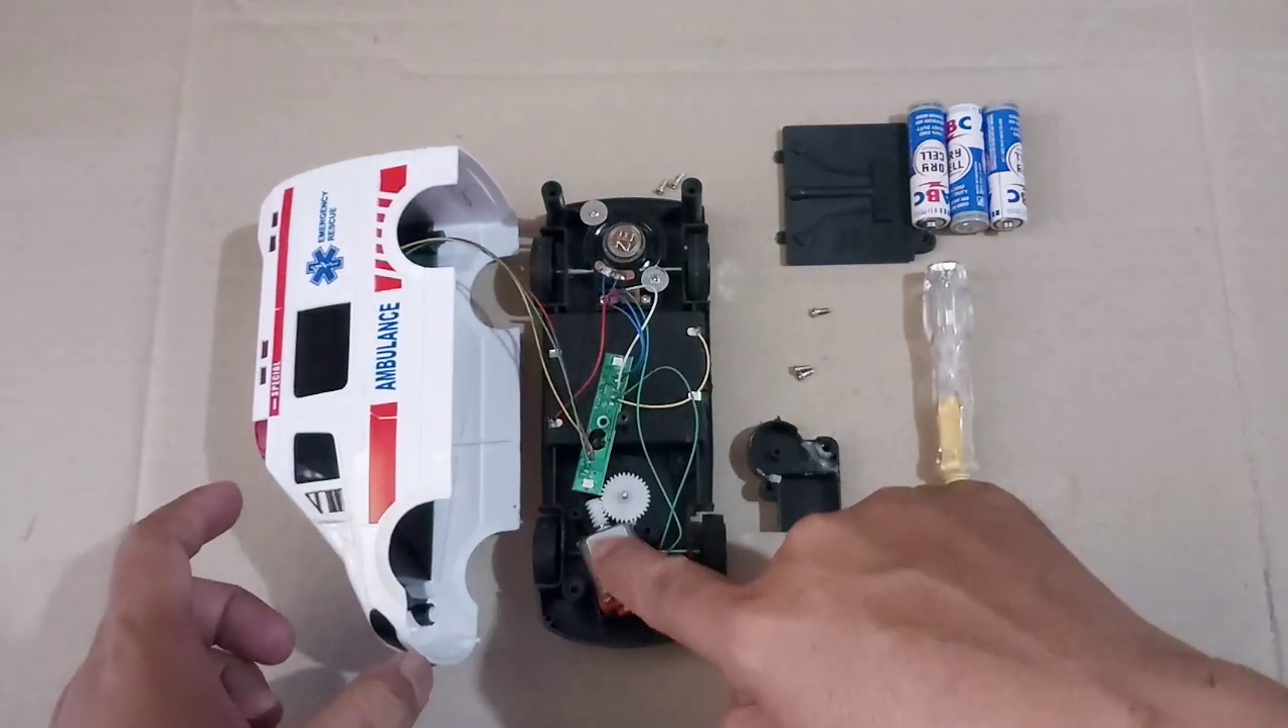Mesinnya belum ada tutupnya teman-teman.